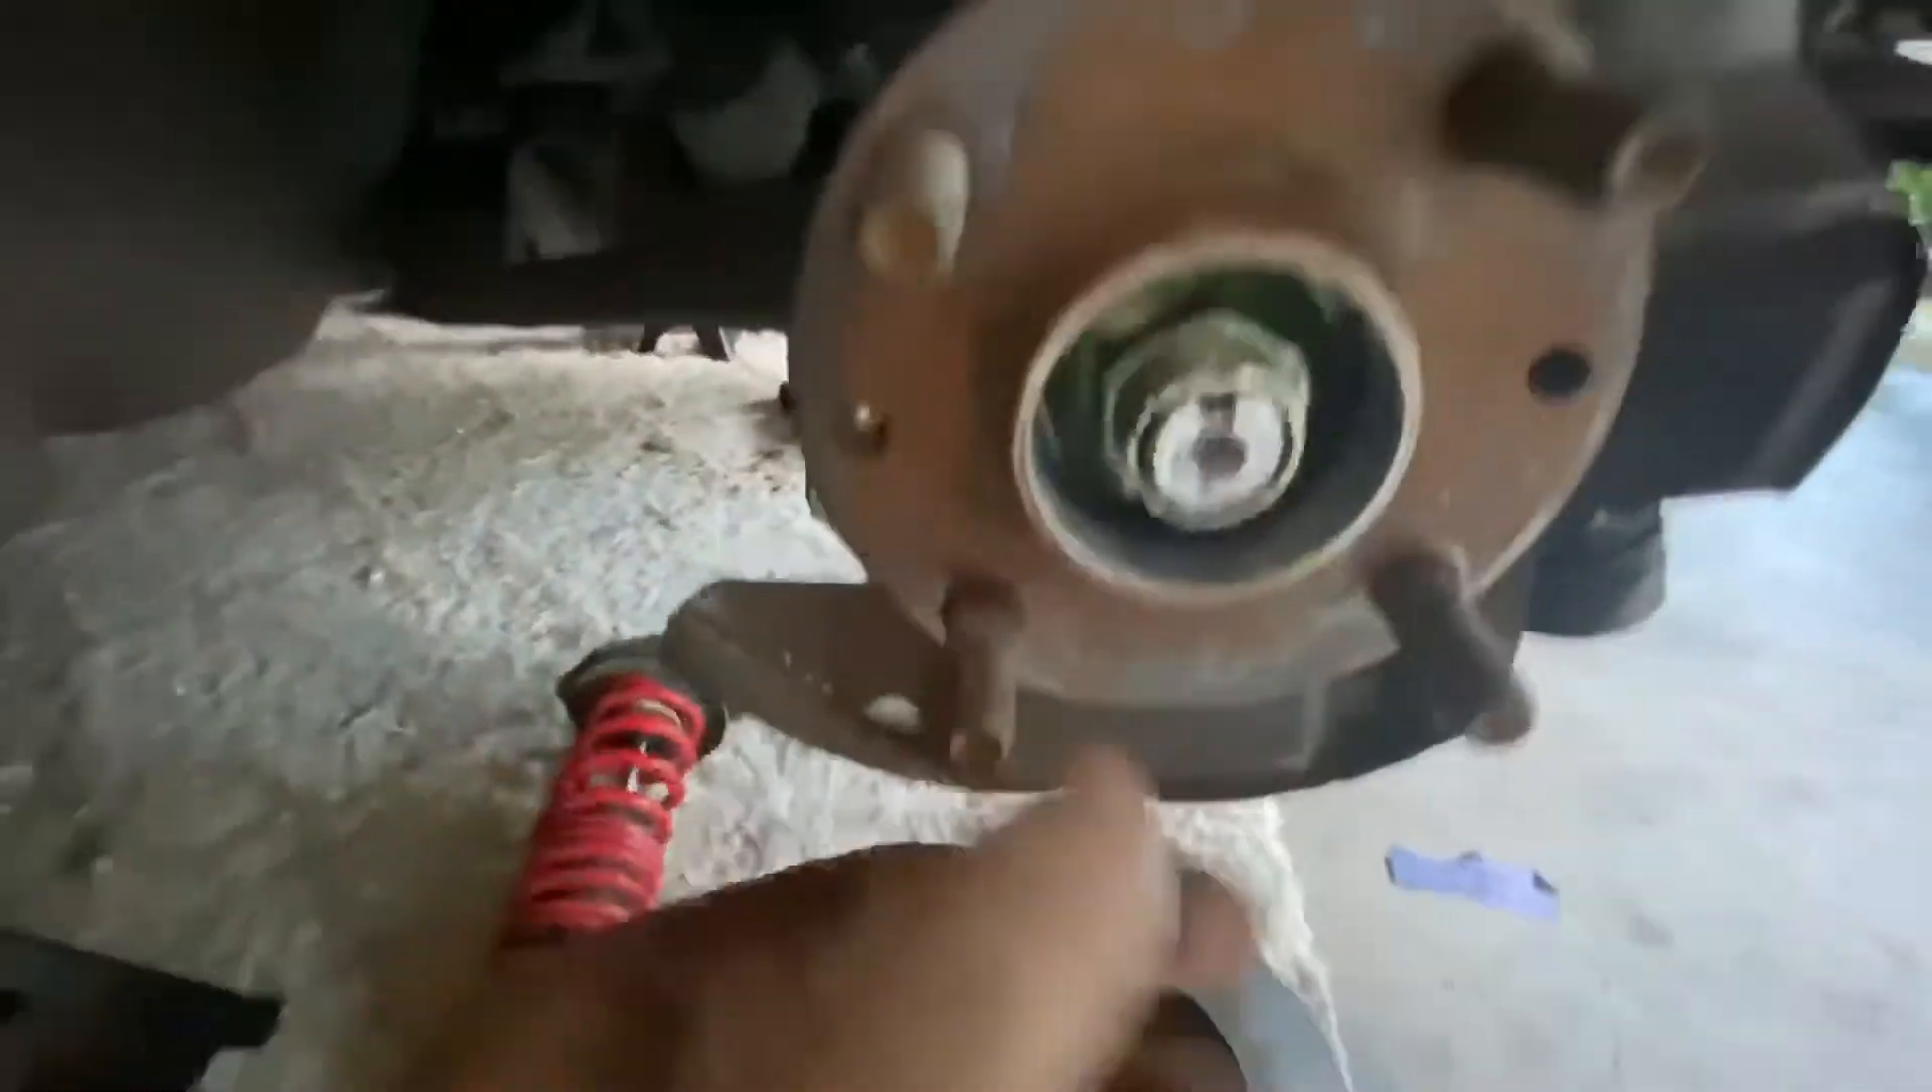I finally got the wheel bearing cap off.